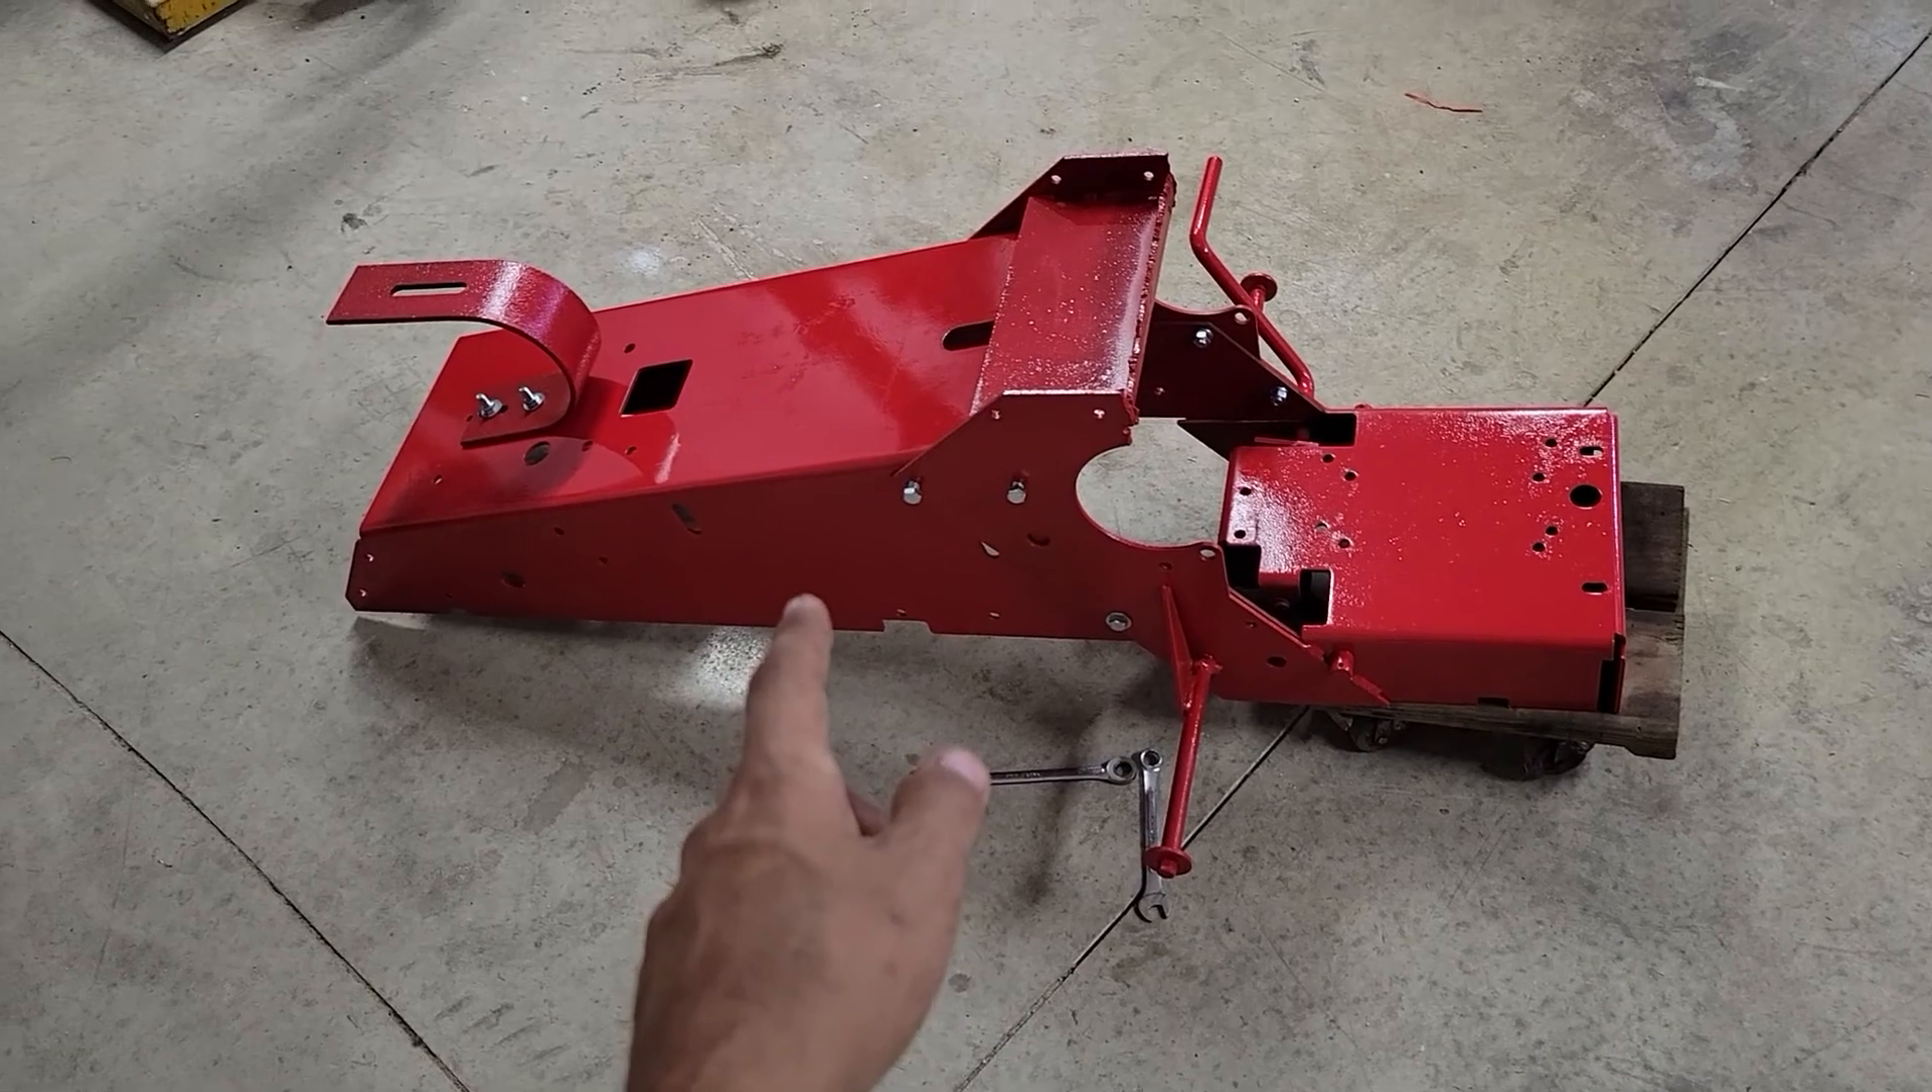So basically all I did on this one this is the custom 6. Got the rear frame and the front frame put on.